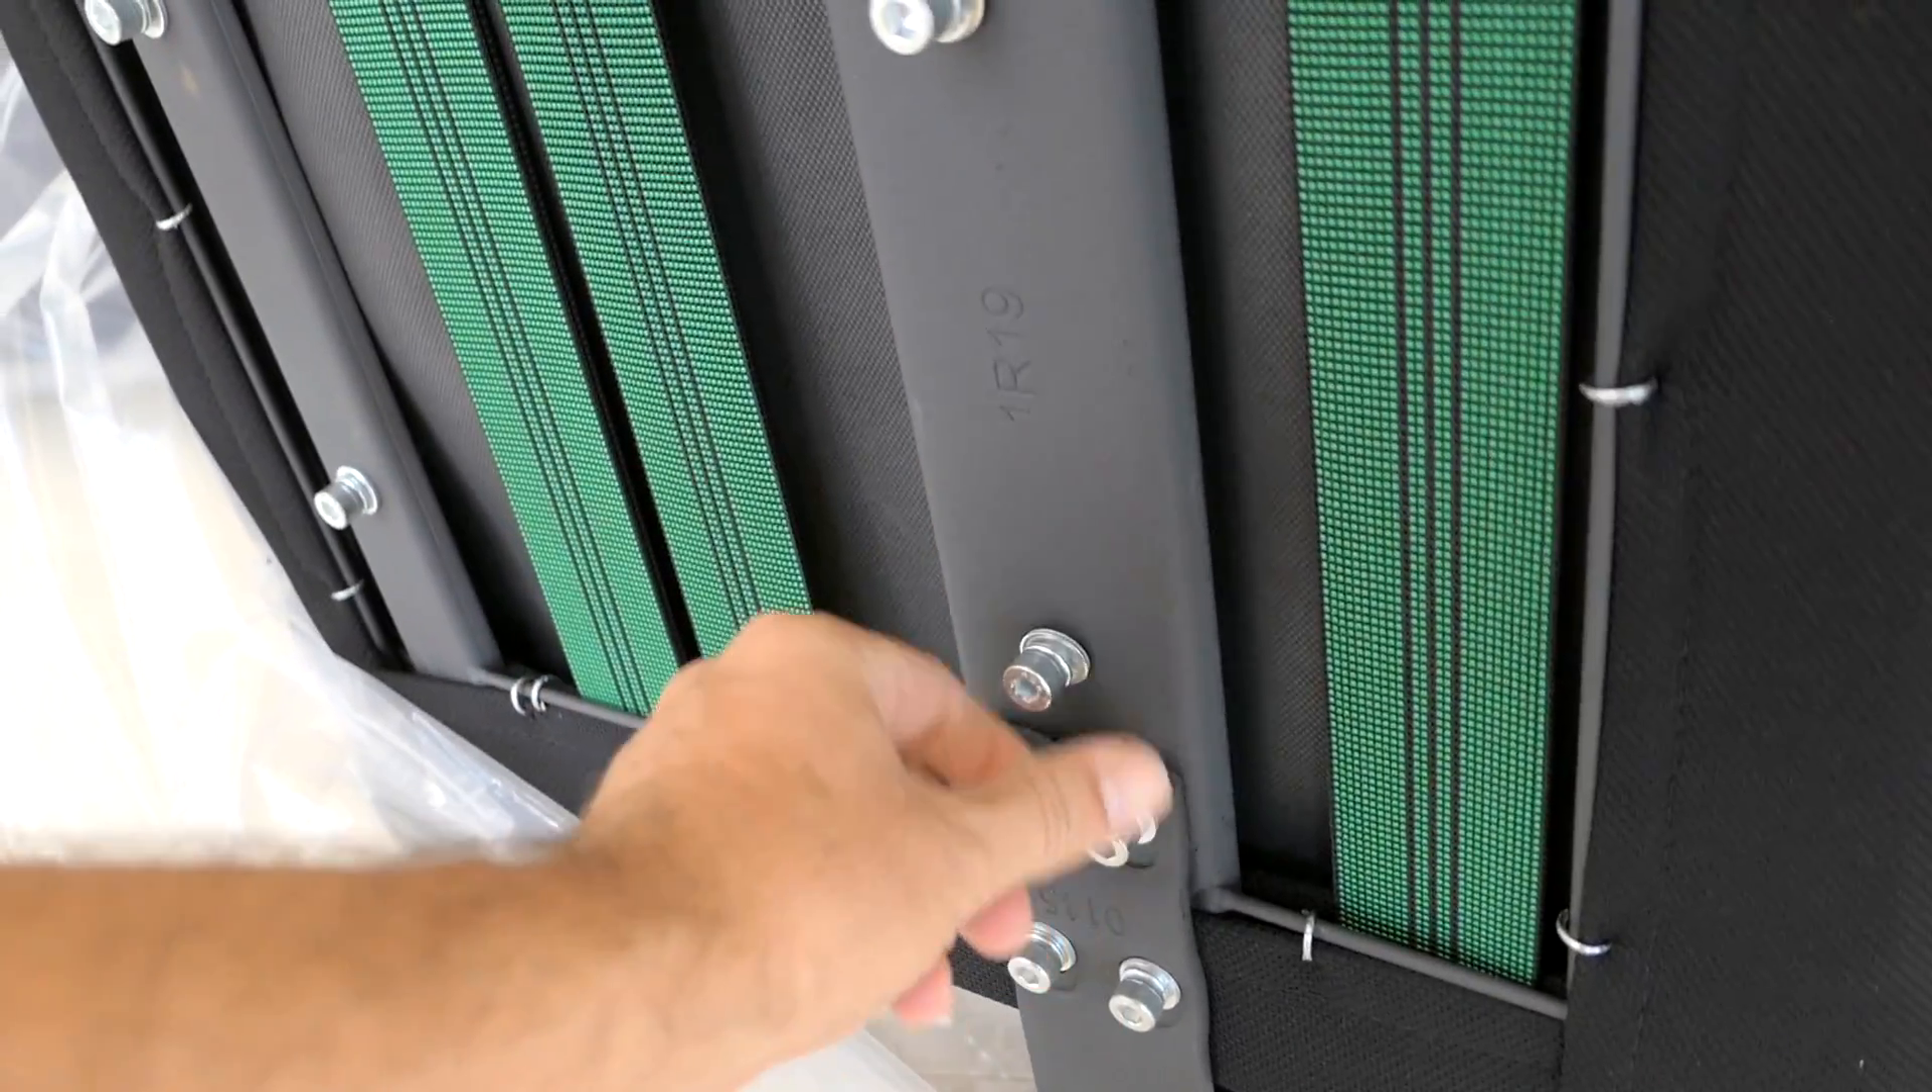Feels very heavy duty and also all our bolts are pre-mounted right here and these green things are actually like rubber bands and i guess they're to support the weight.